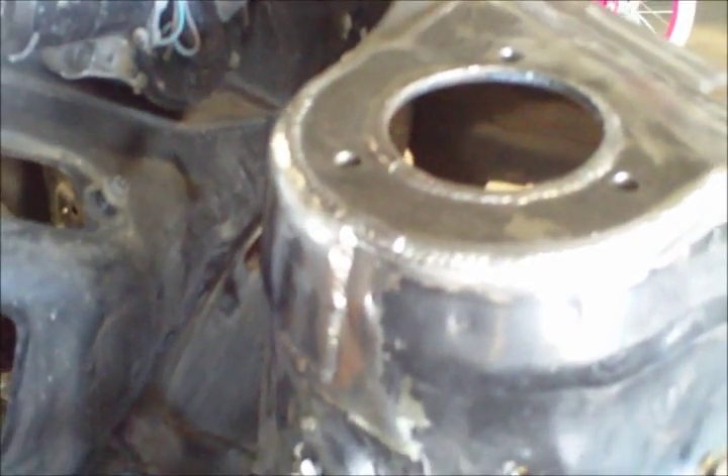What you can see we've done here is we've plated the top of the strut tower completely over.